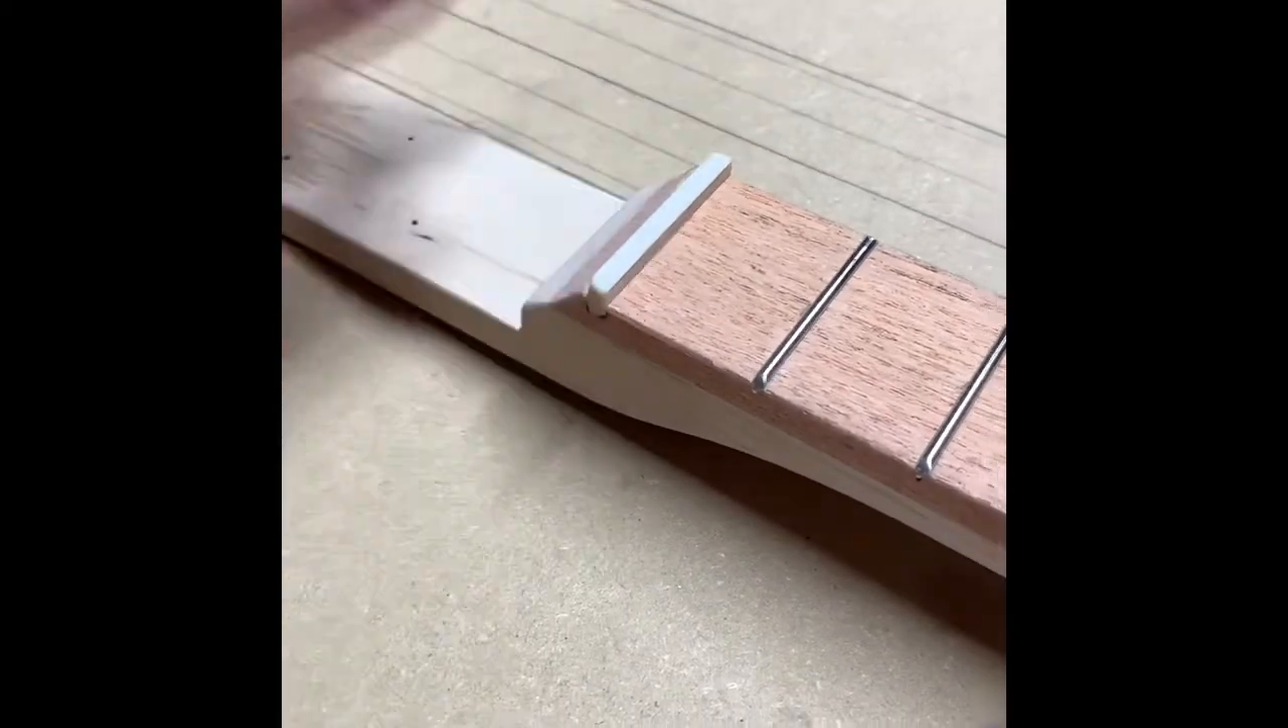There is the nut all ground down fit in that groove.